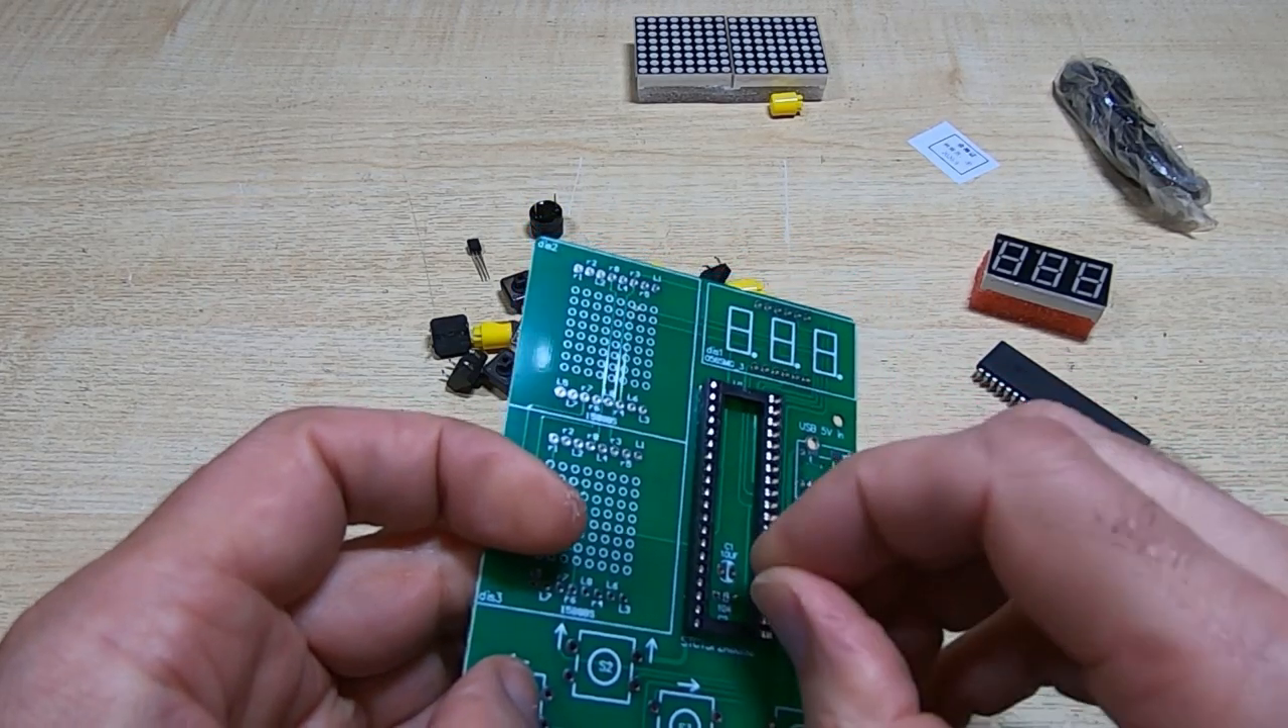Okay so that's the socket installed.